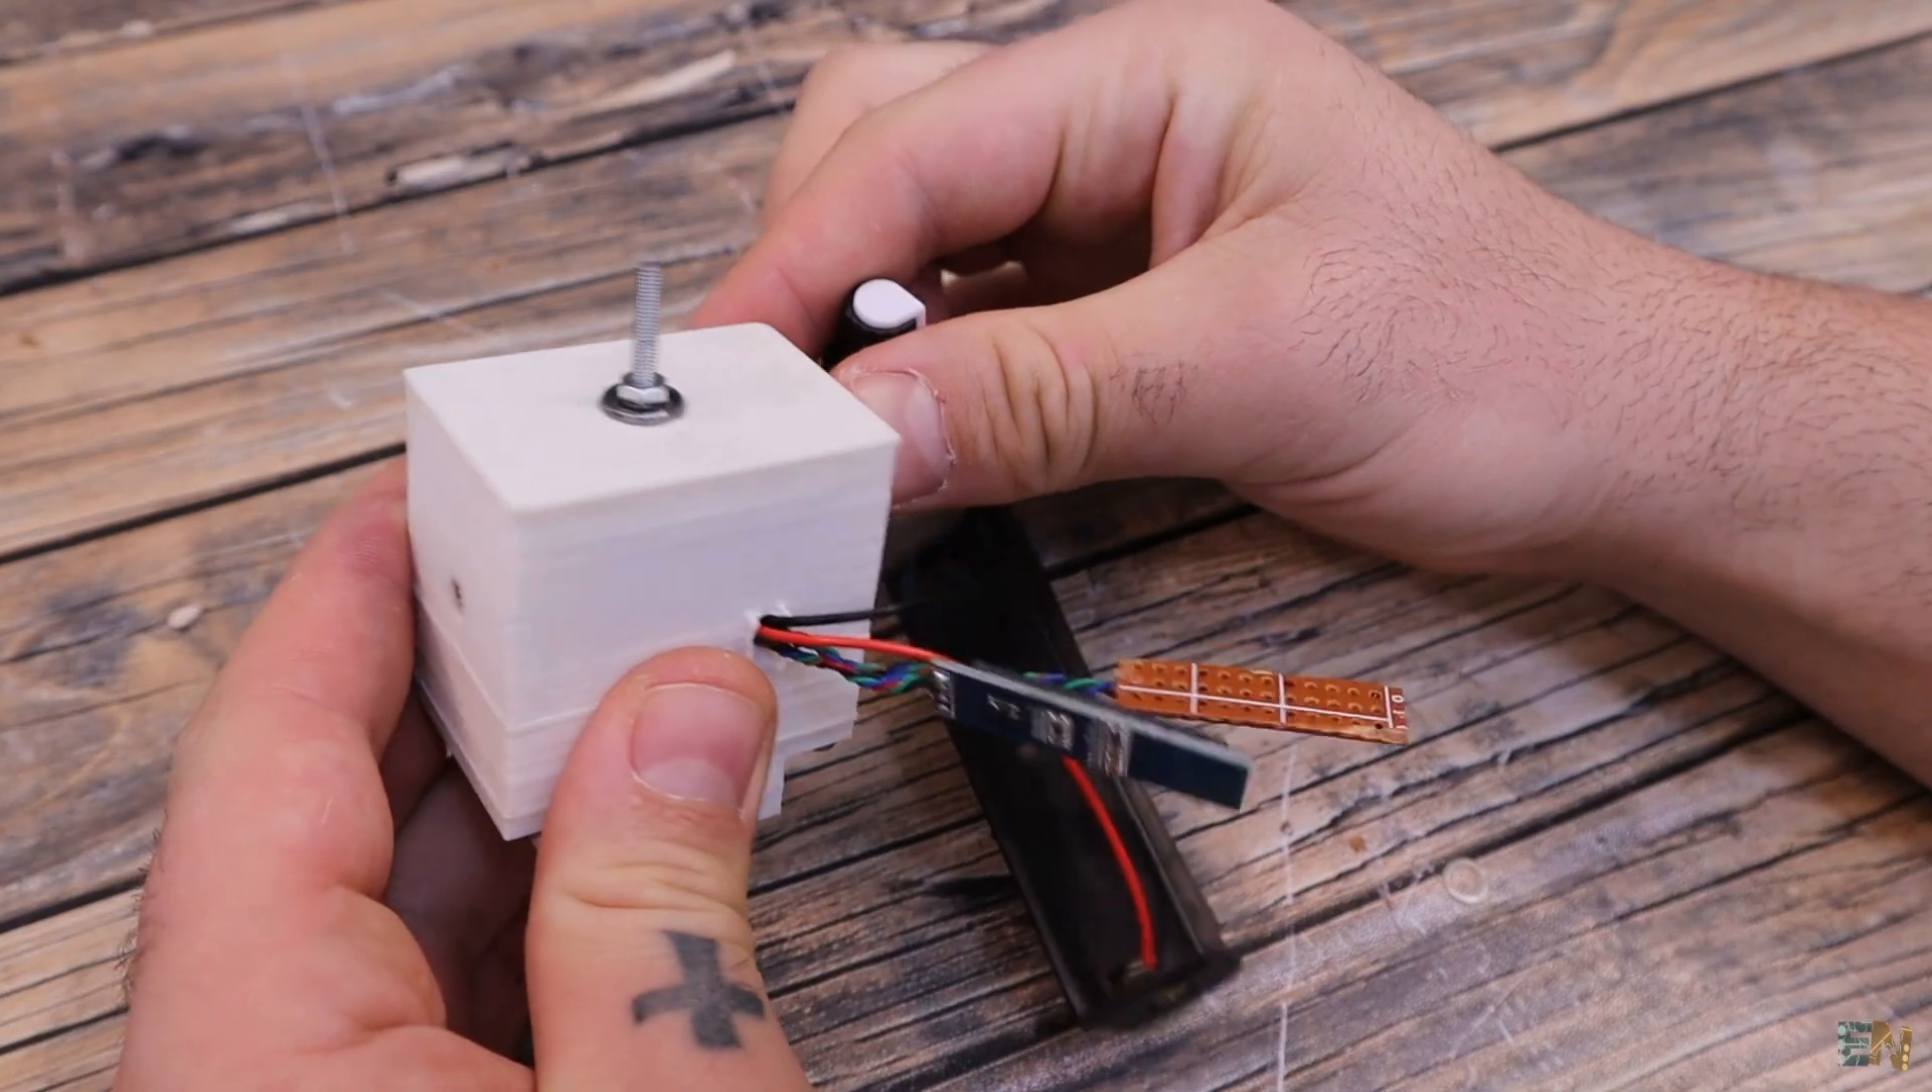Now the case is closed.